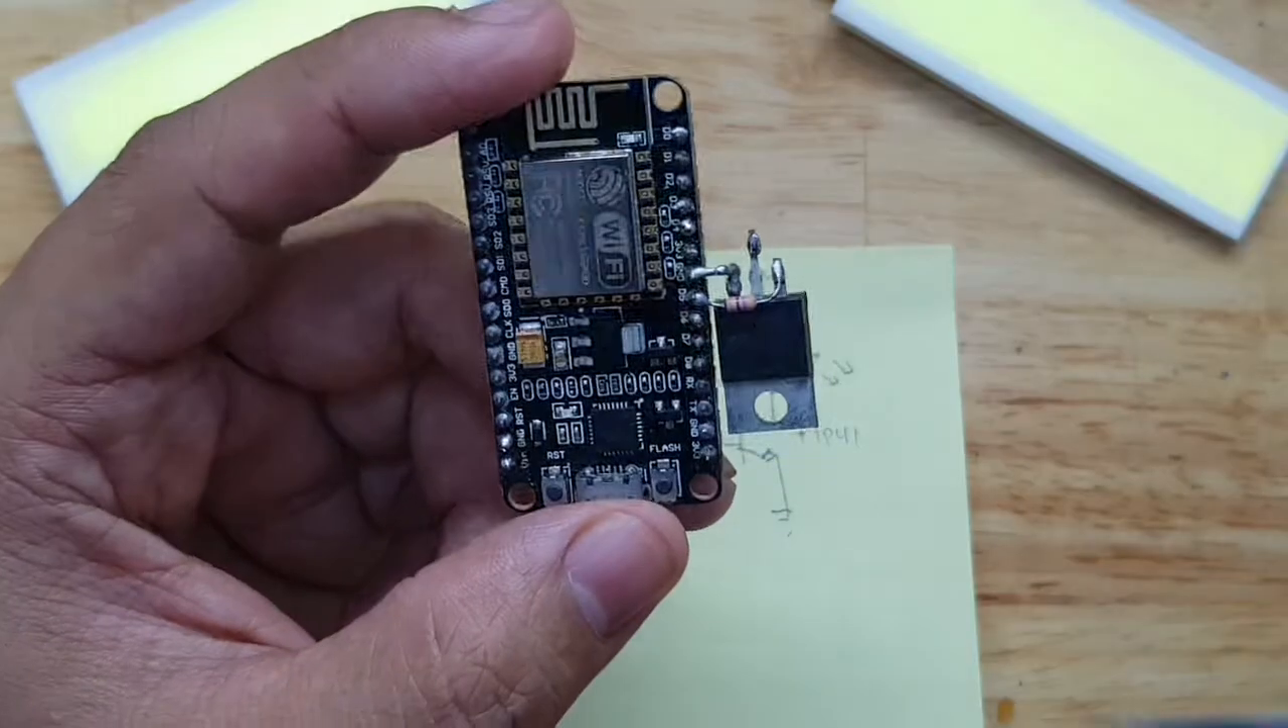This is now my transistor and resistor connected to the NodeMCU ESP8266.